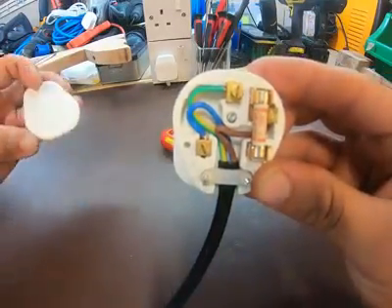Okay I'll put the fuse back in and that's the finished result the final thing to do is to put the cover back on.